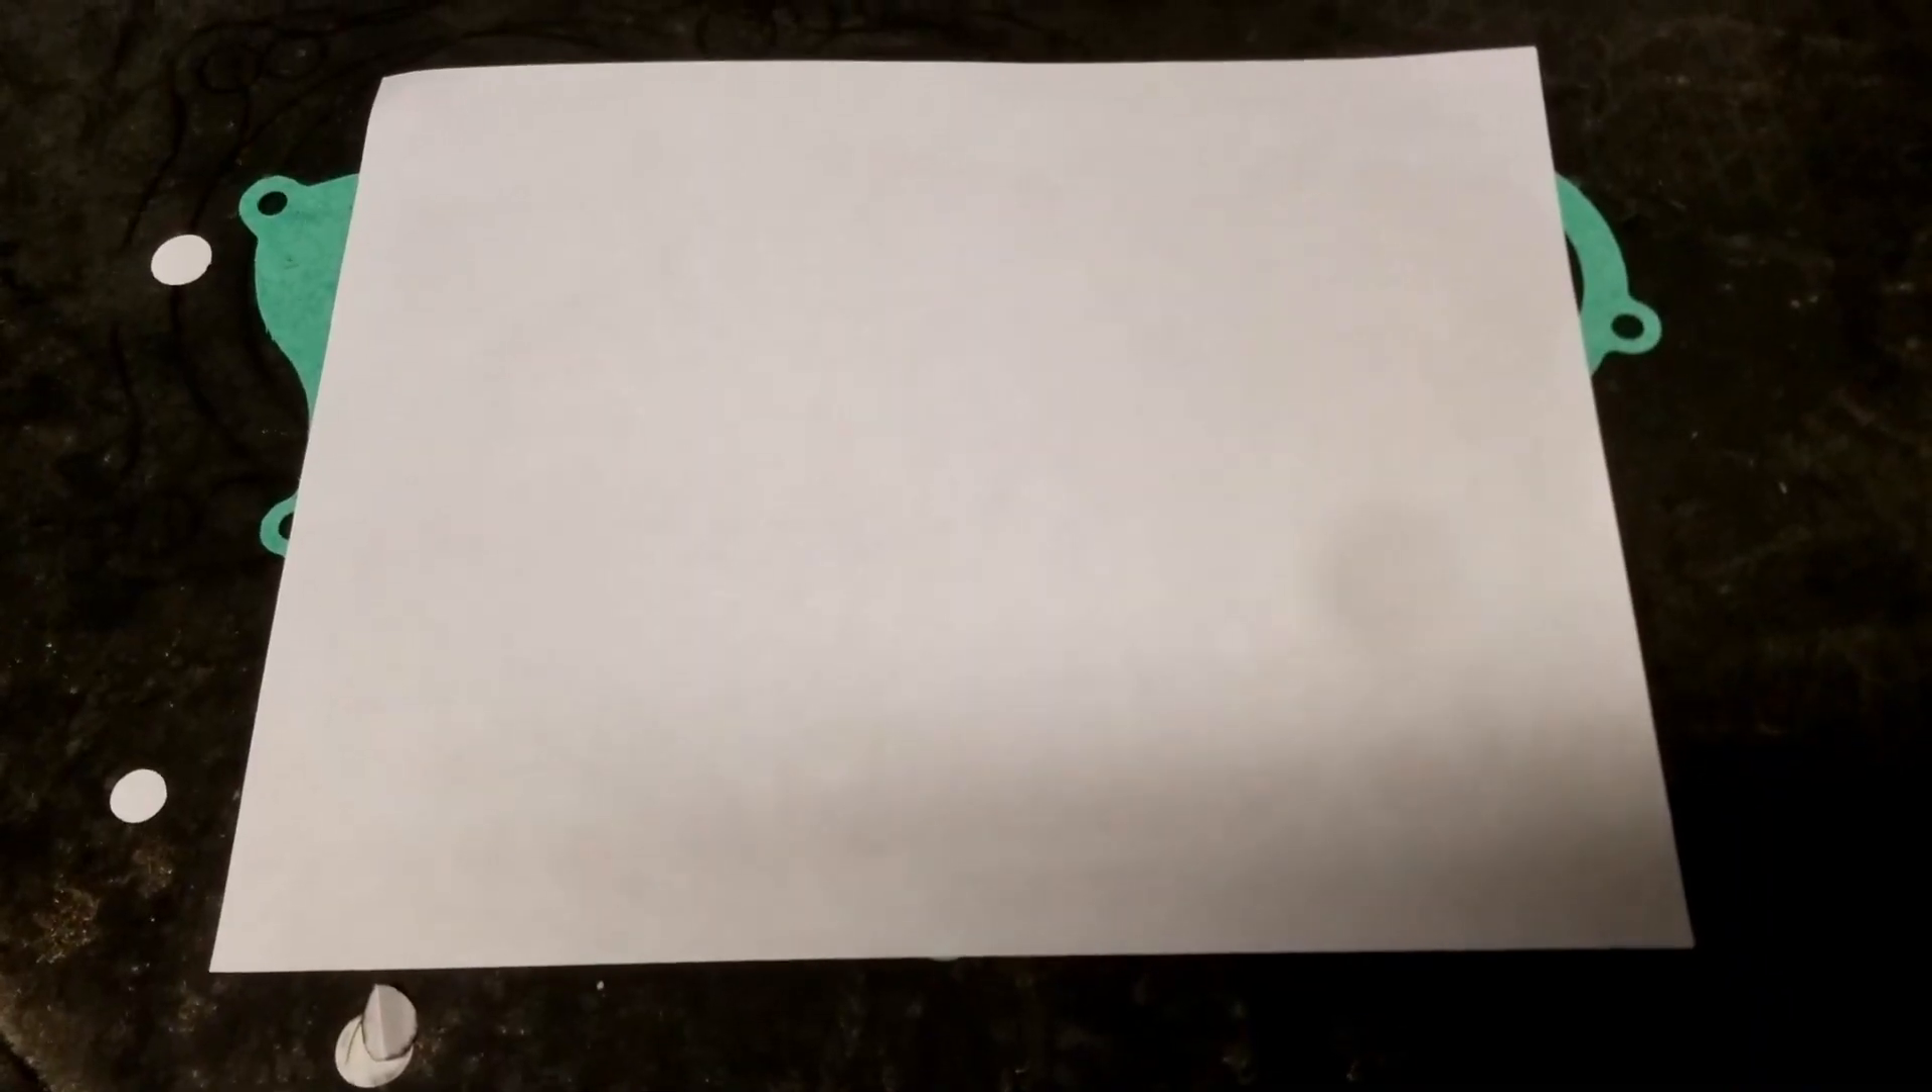So you can see here that the edges of the gasket stick out.